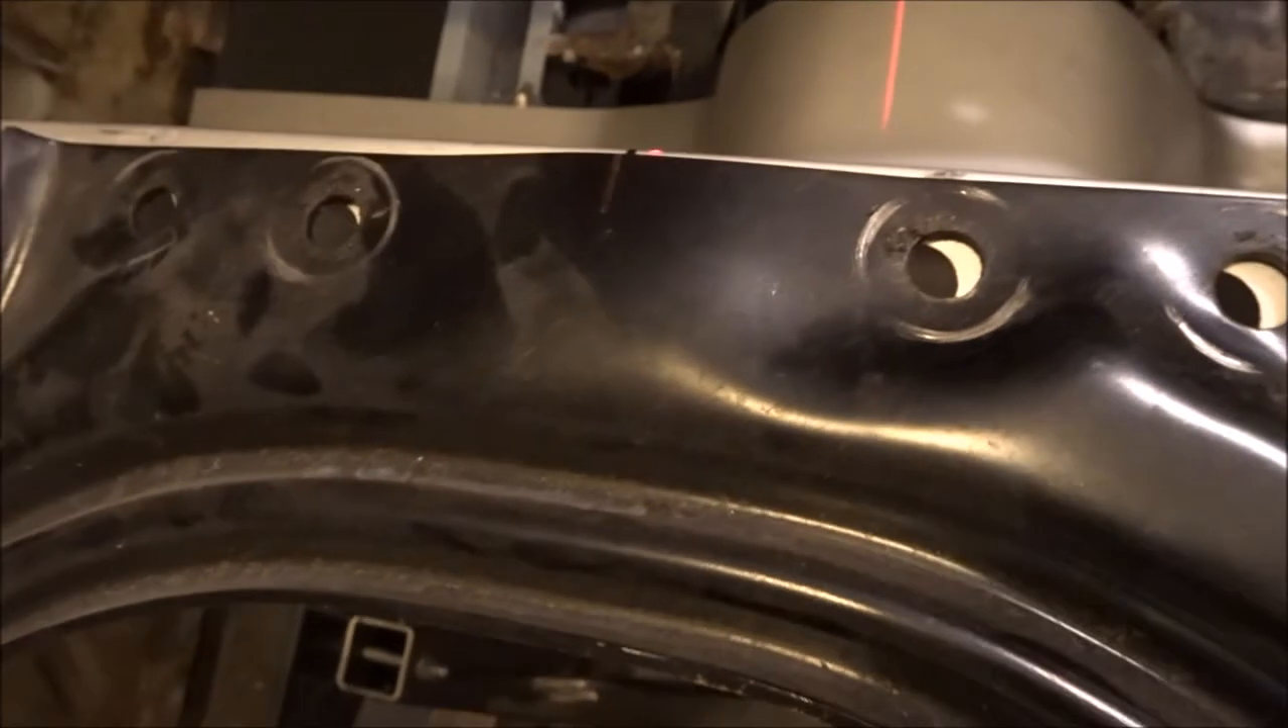You should be able to see my holes are slightly off.